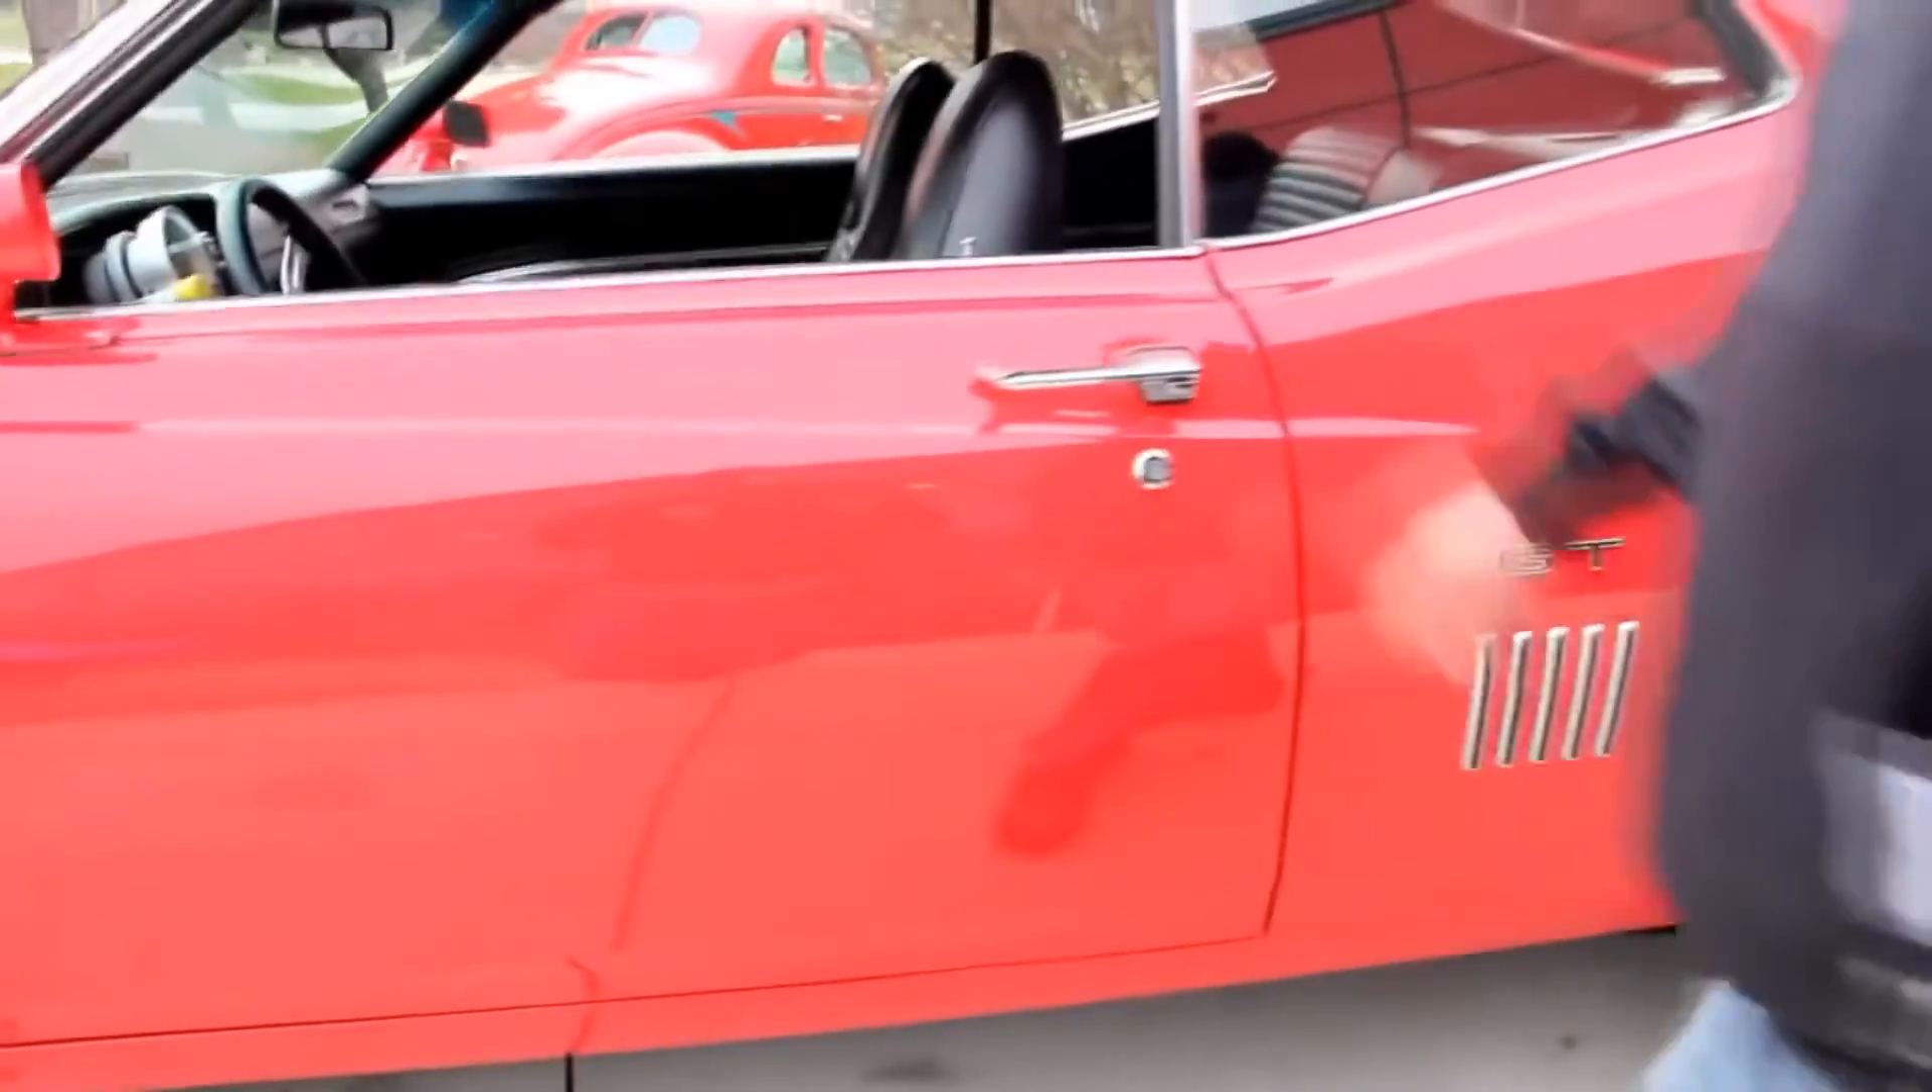The door fits good to the quarter here also. The gaps look good.